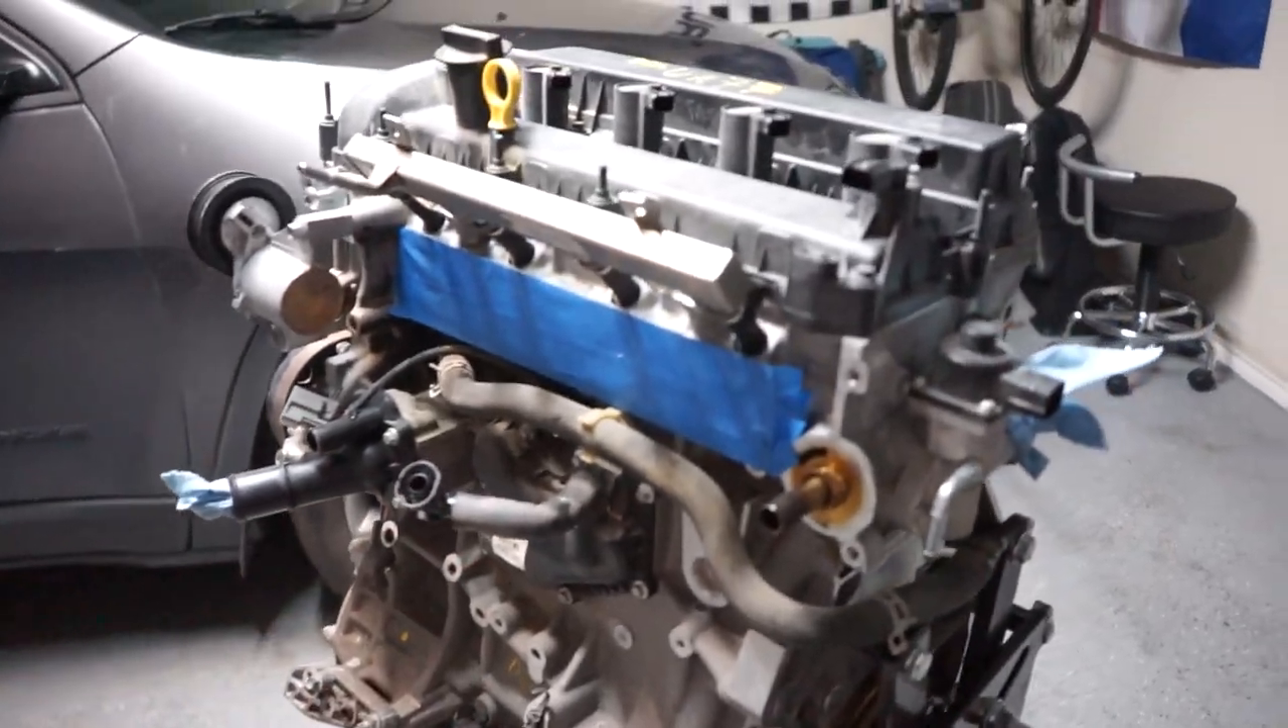So the intake manifold is off of the 2 .5. I put some tape over the cover just to keep everything out.